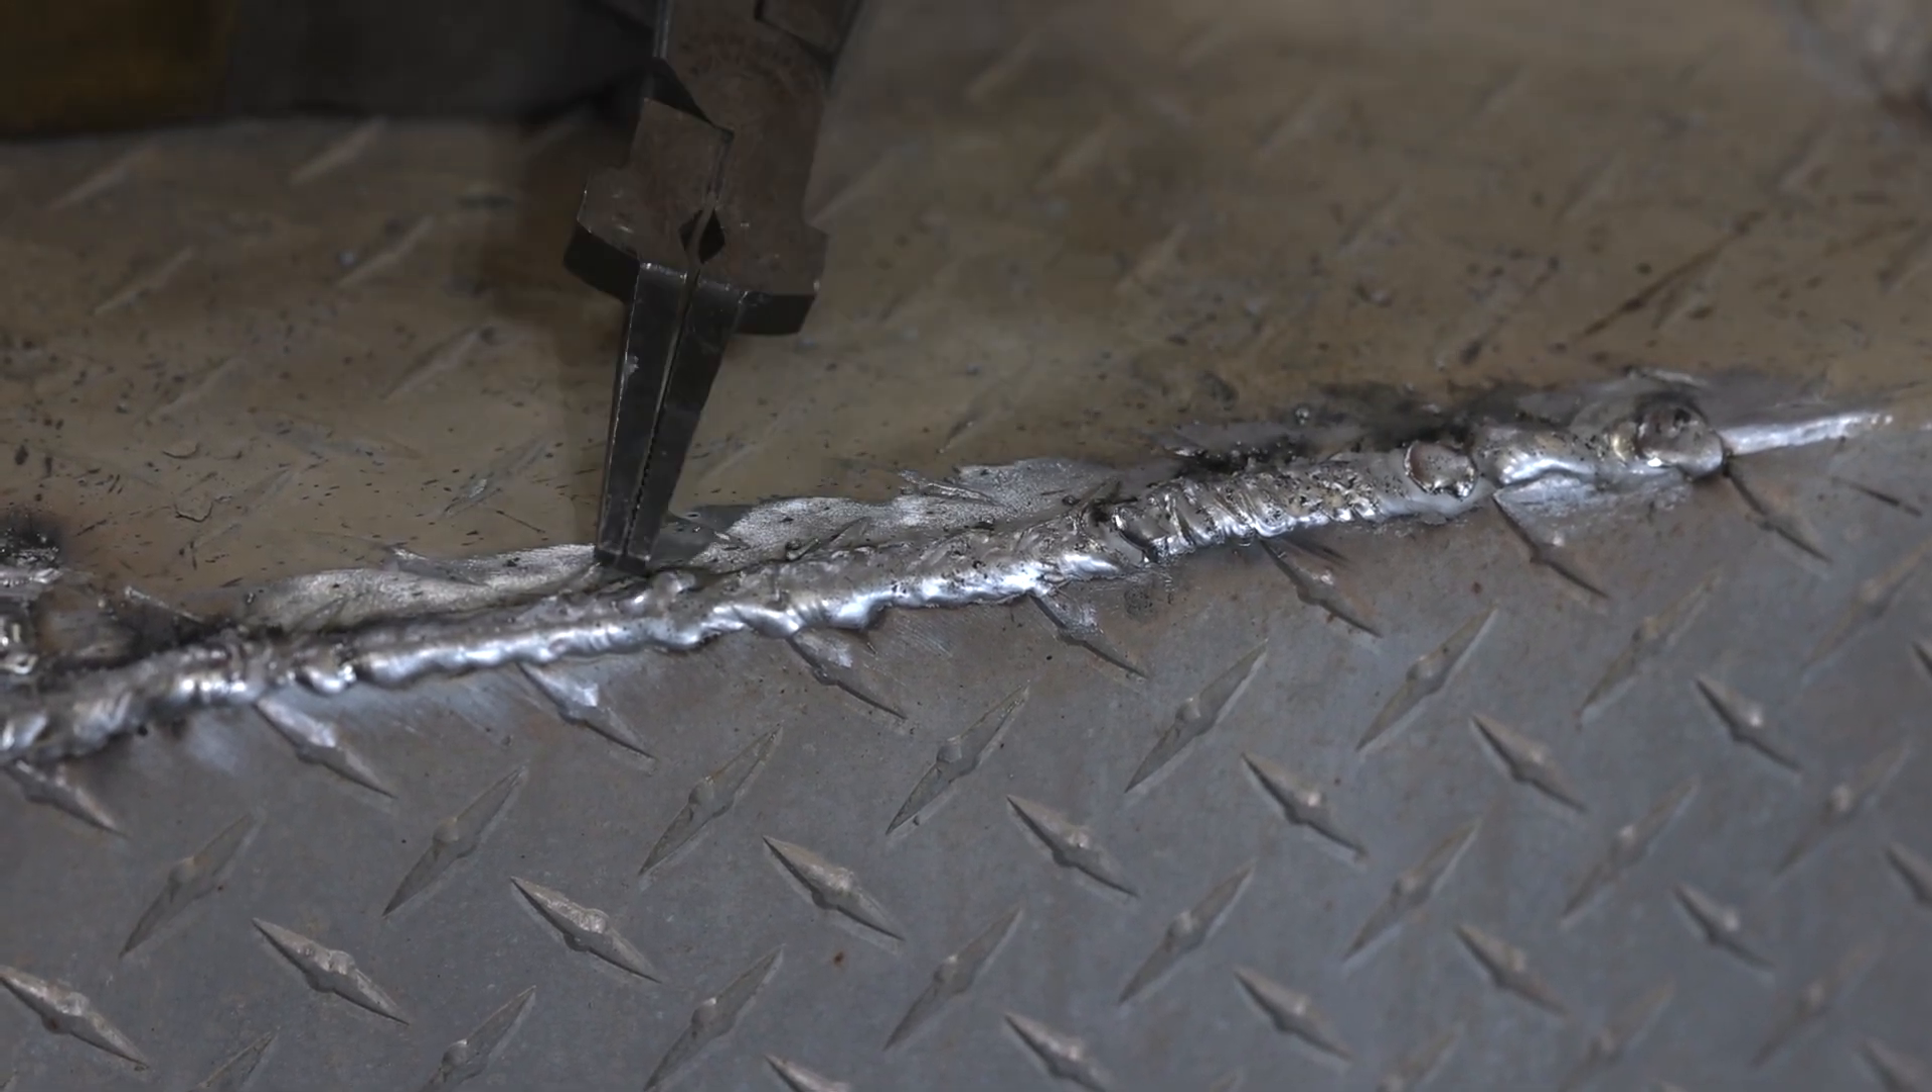So here we are with the finished weld.